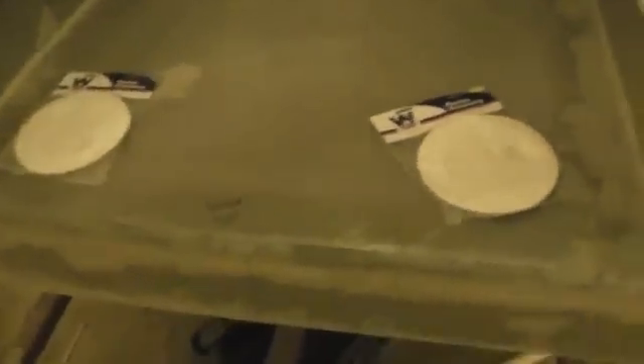This is the engine bay. I've still got to install these inspection hatches.